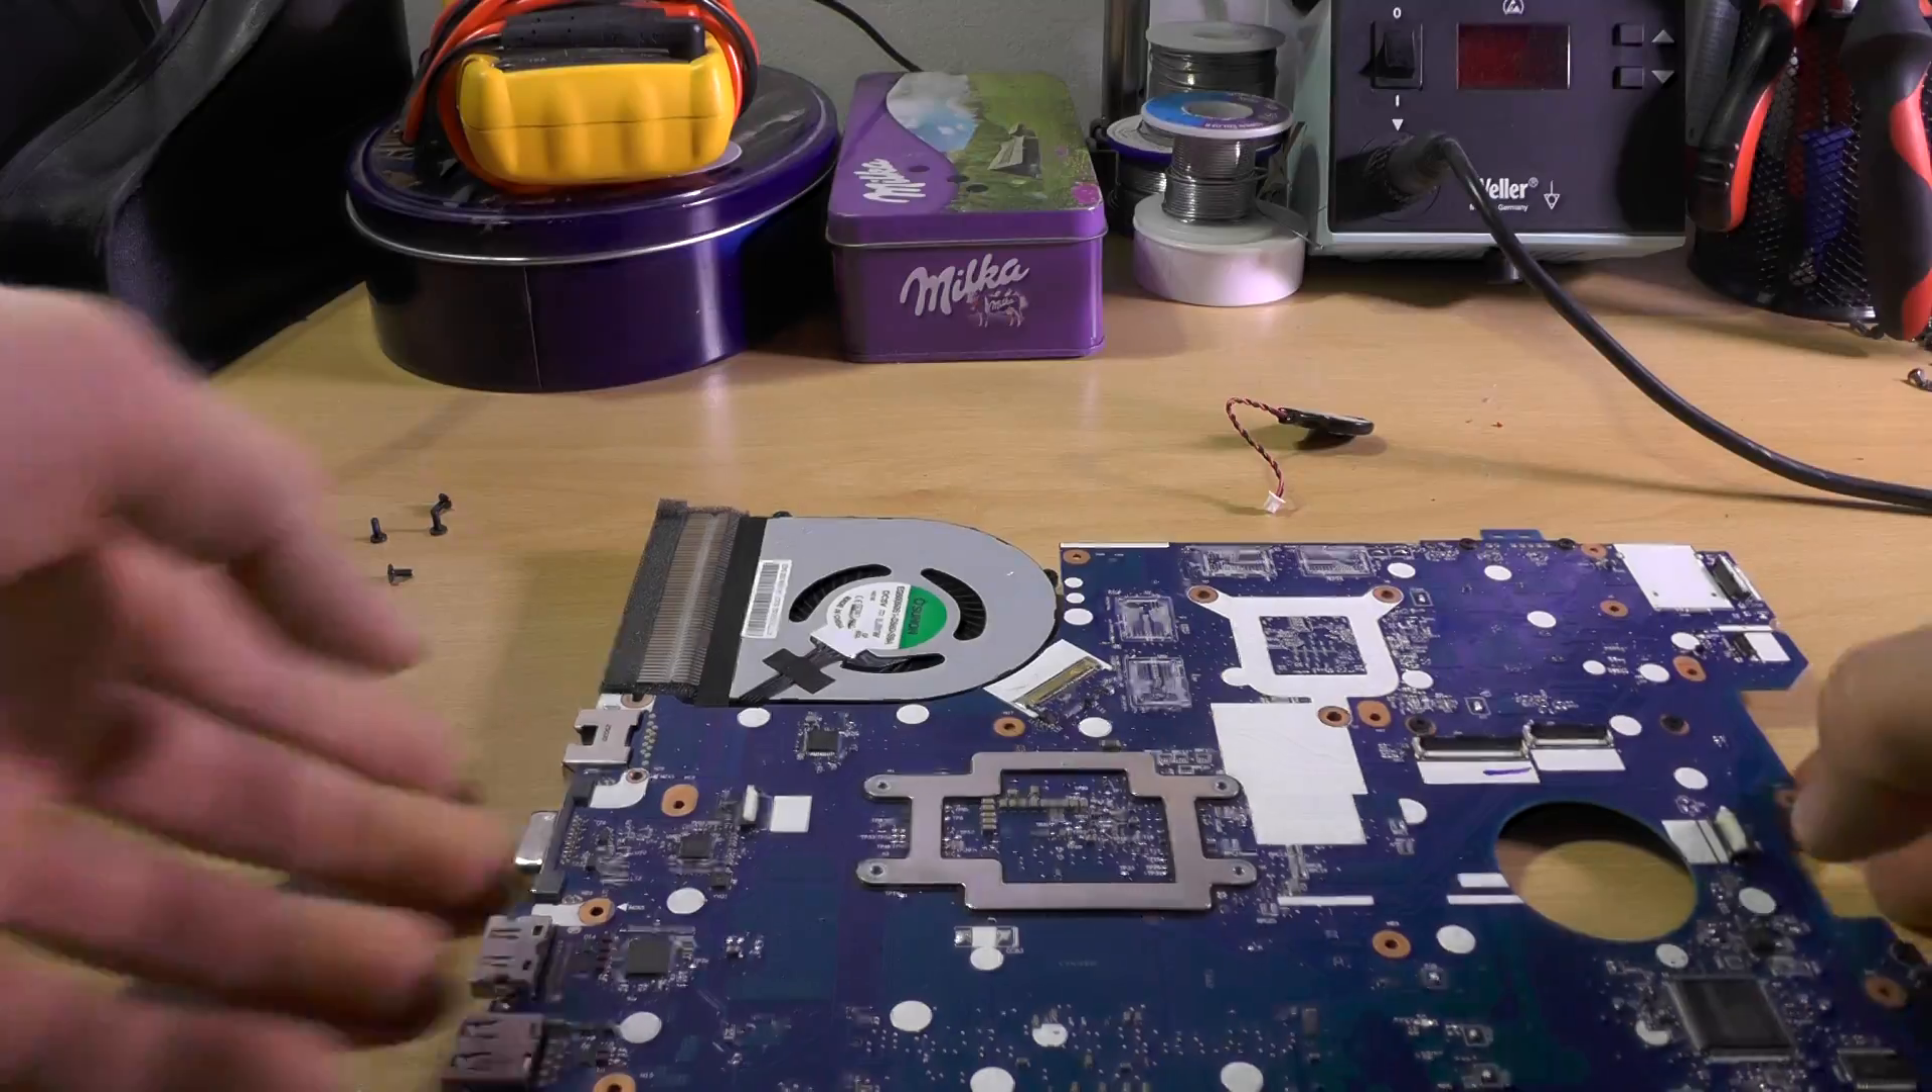And there you have it you have i have you have successfully removed the motherboard which you can now clean.